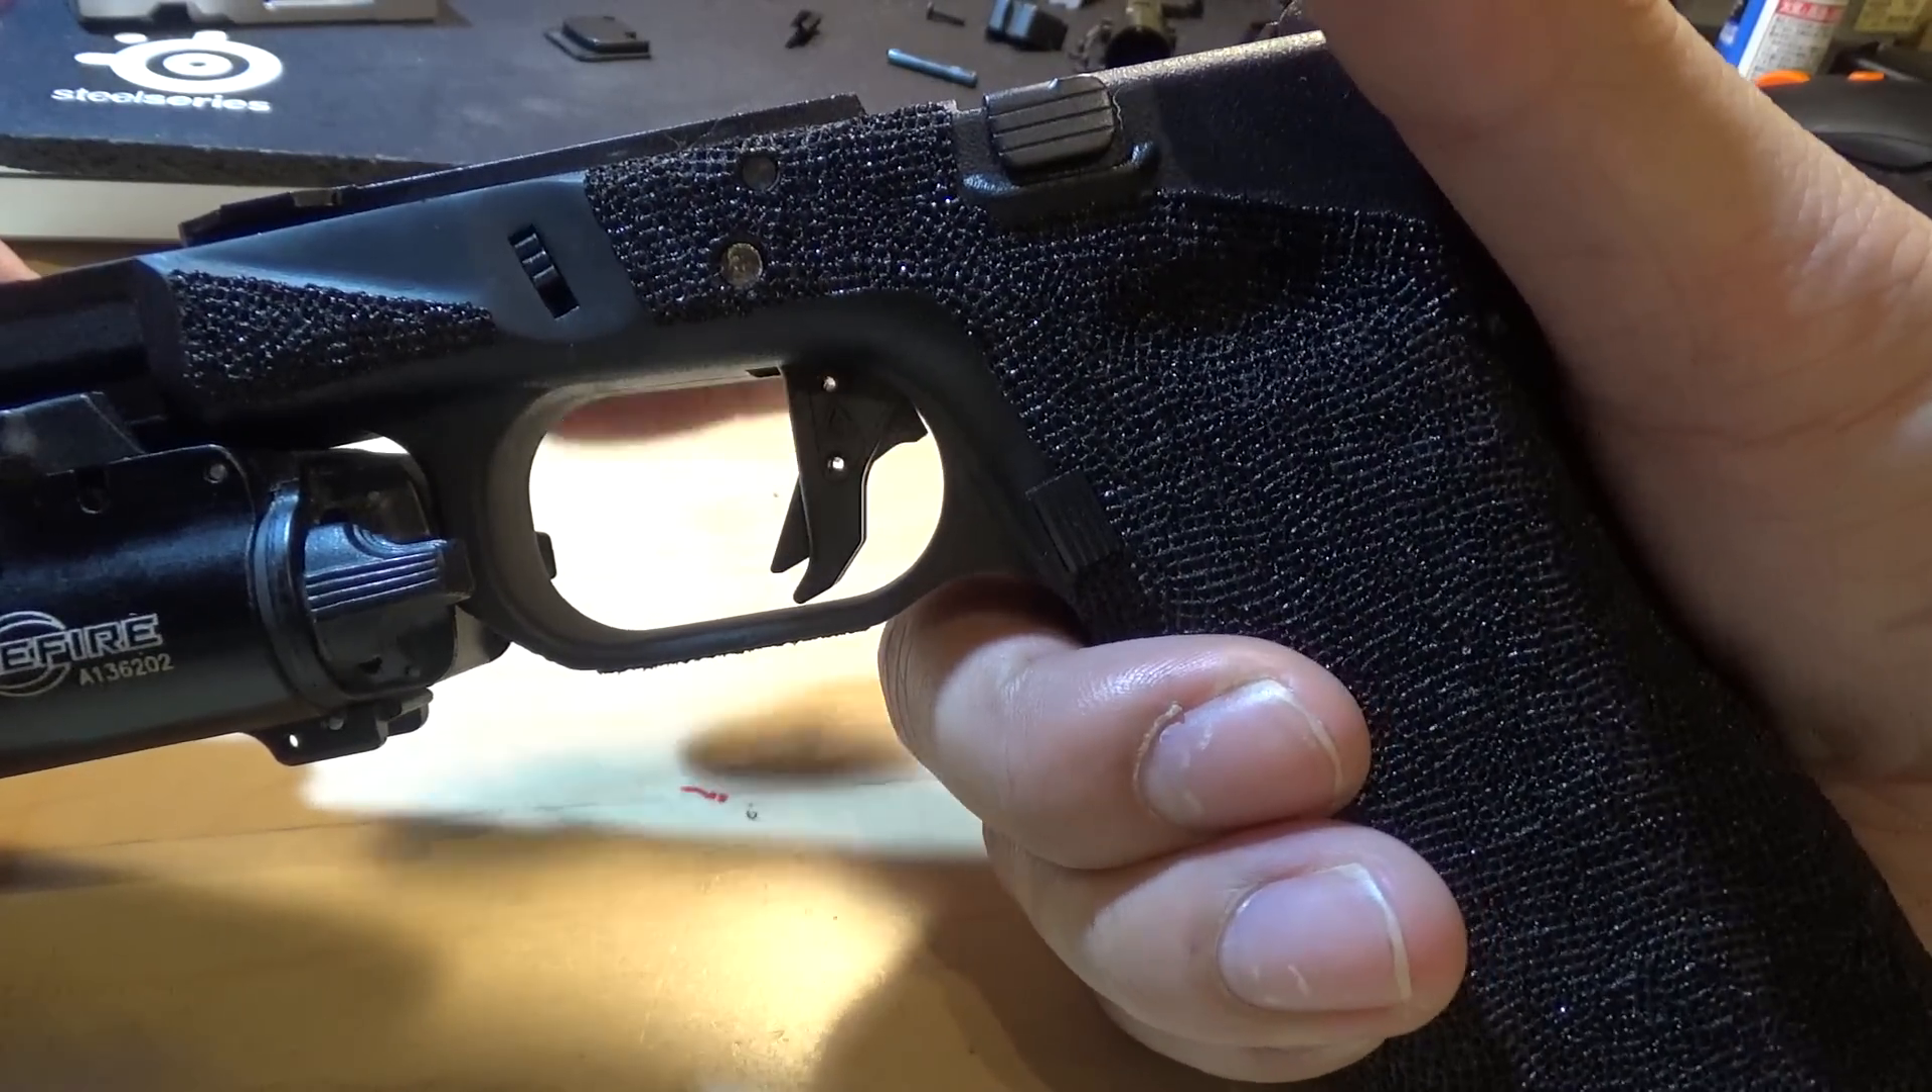So, that's your frame assembled with the trigger.